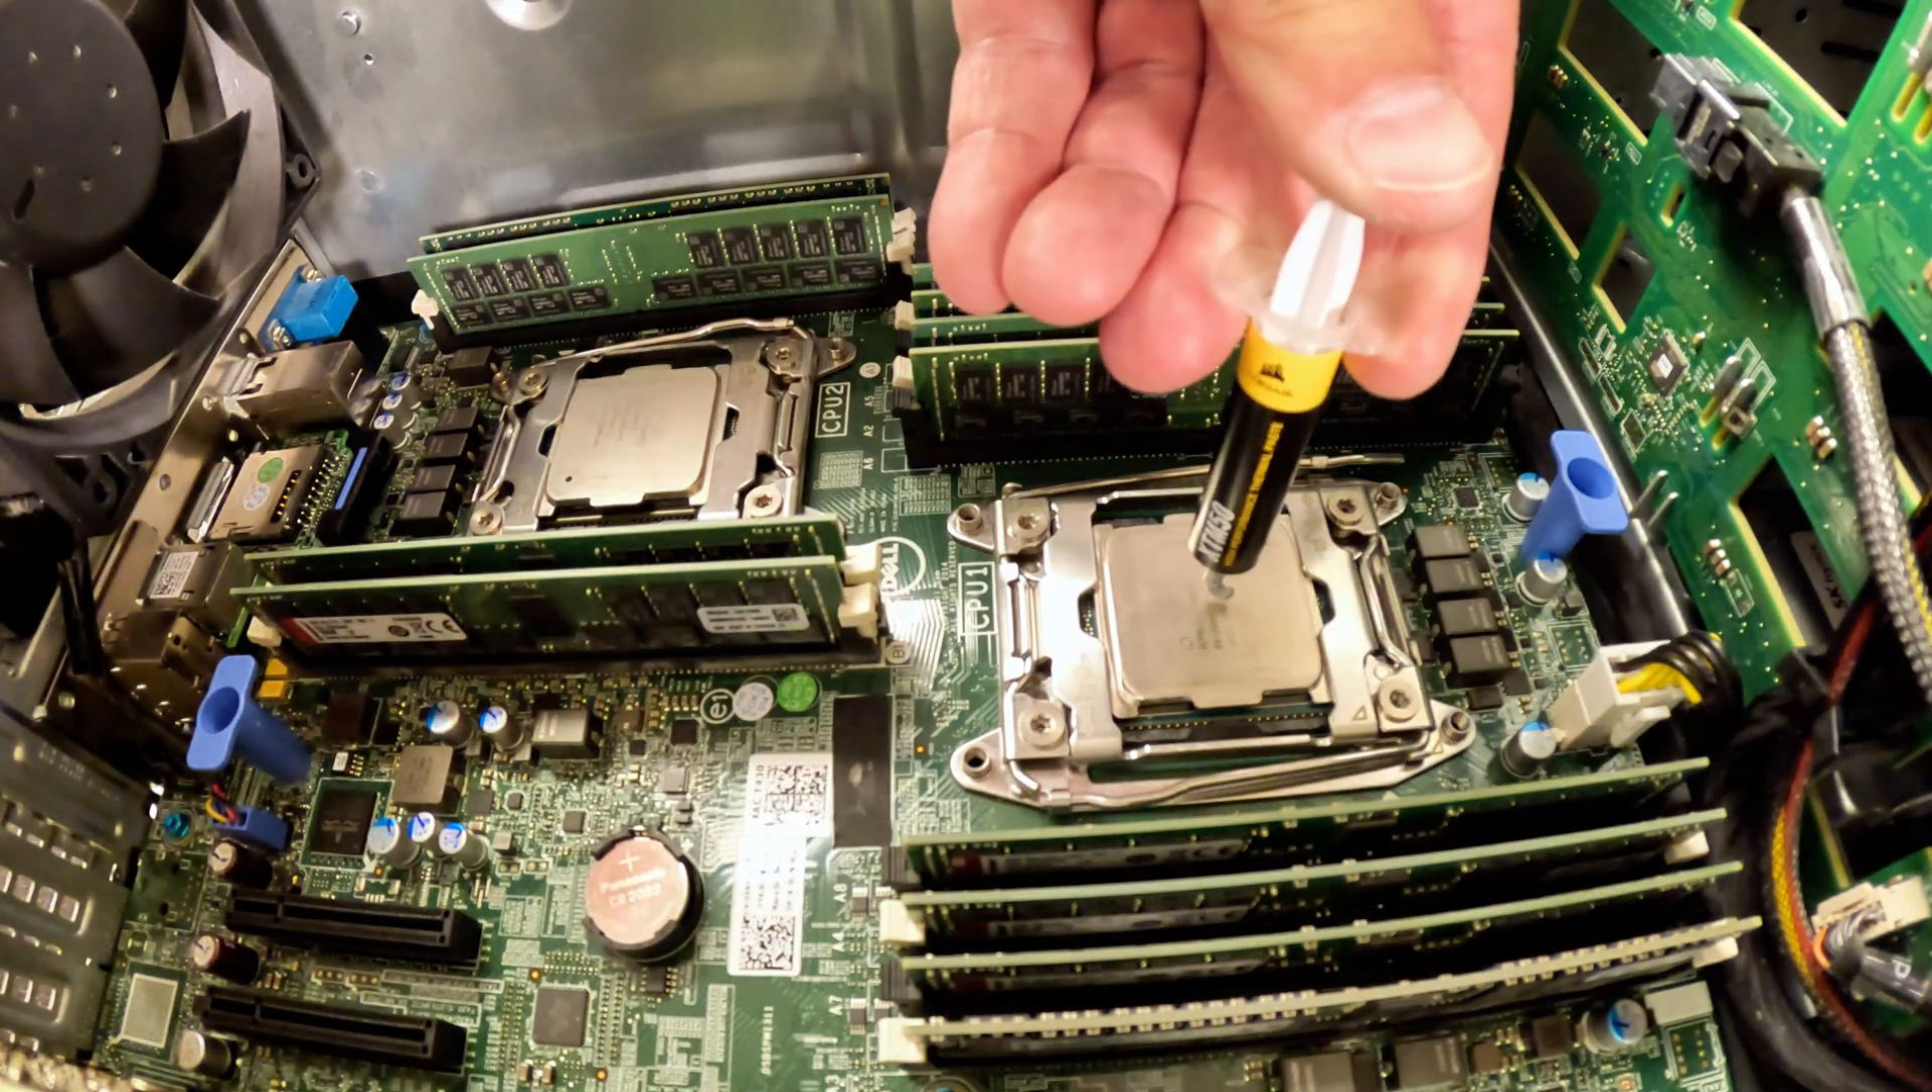We have clamped down both of our new CPUs.